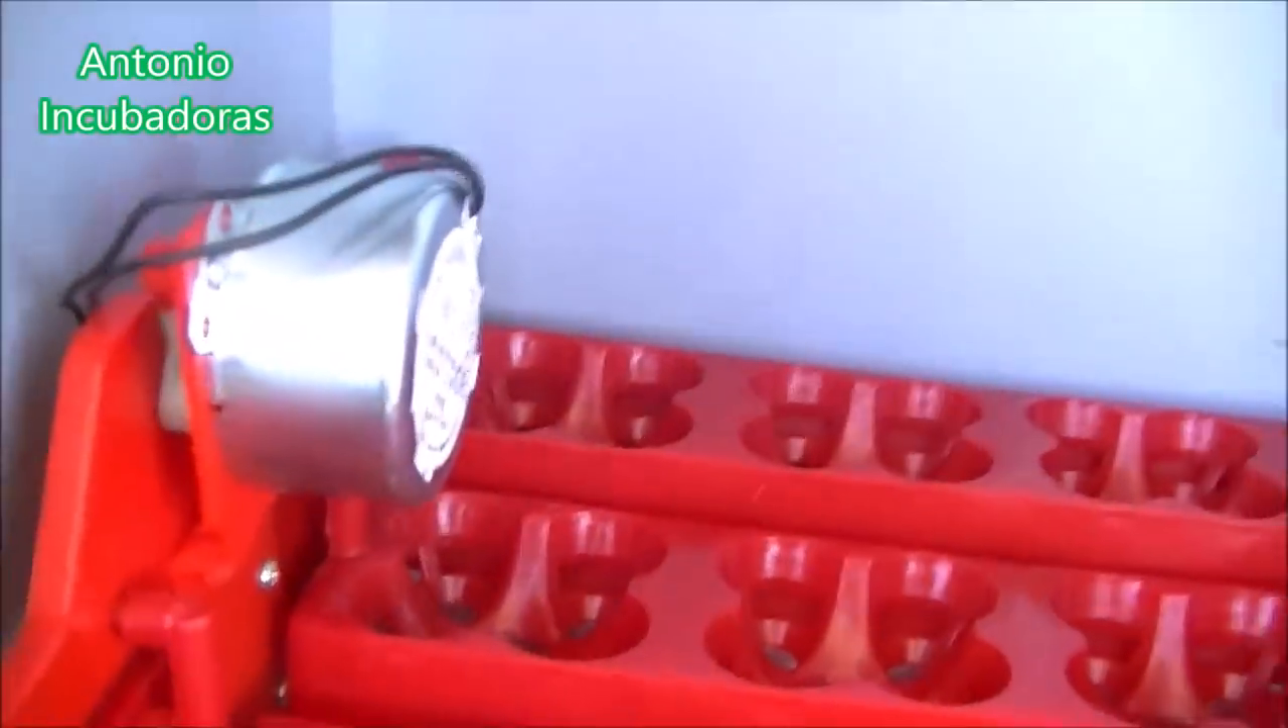Aquí está como veis tiene su motor ya puesto y montado.